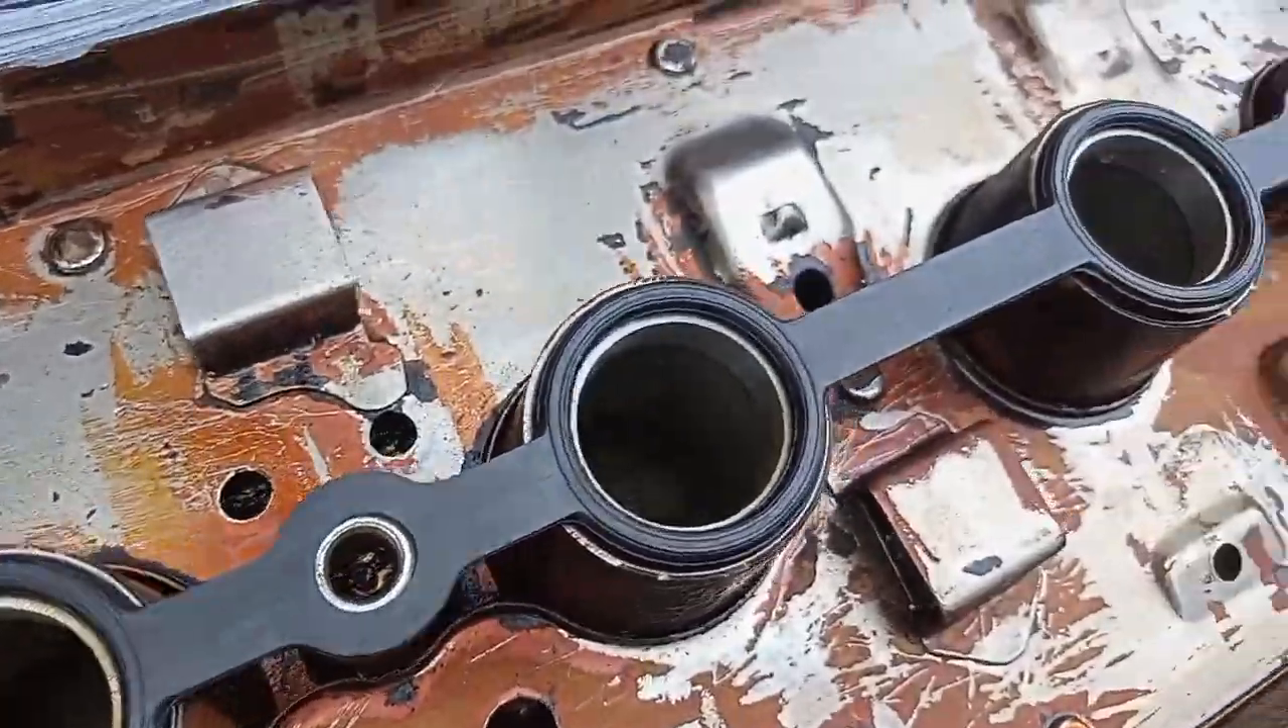Kinabit na ni master yung bago po nating gasket.